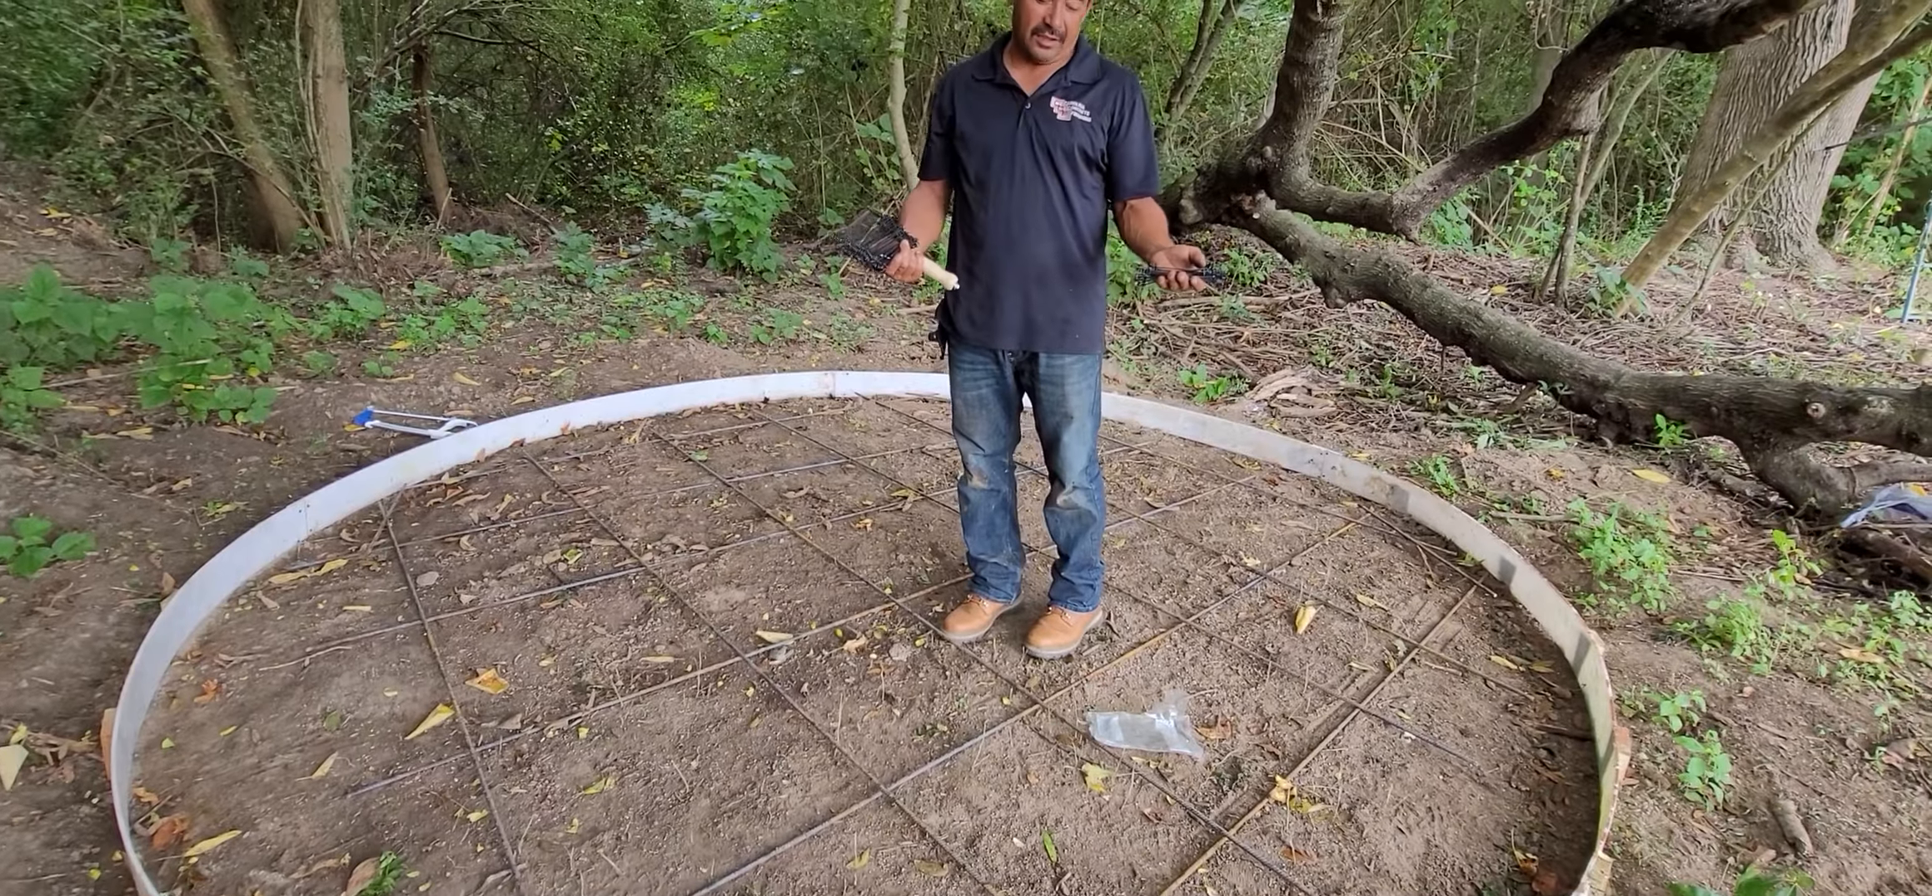Amigos miren ya pusimos toda la varilla como la queremos.